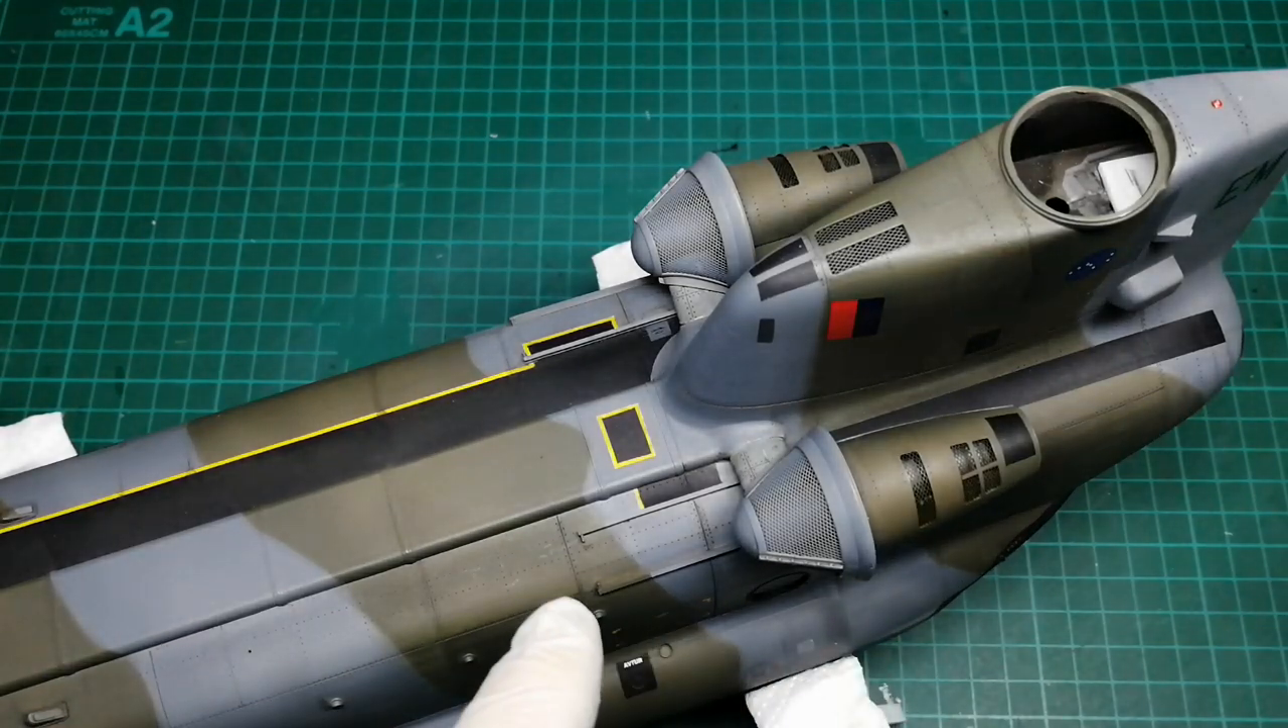So that's all the engine assemblies and what have you all assembled on both sides.